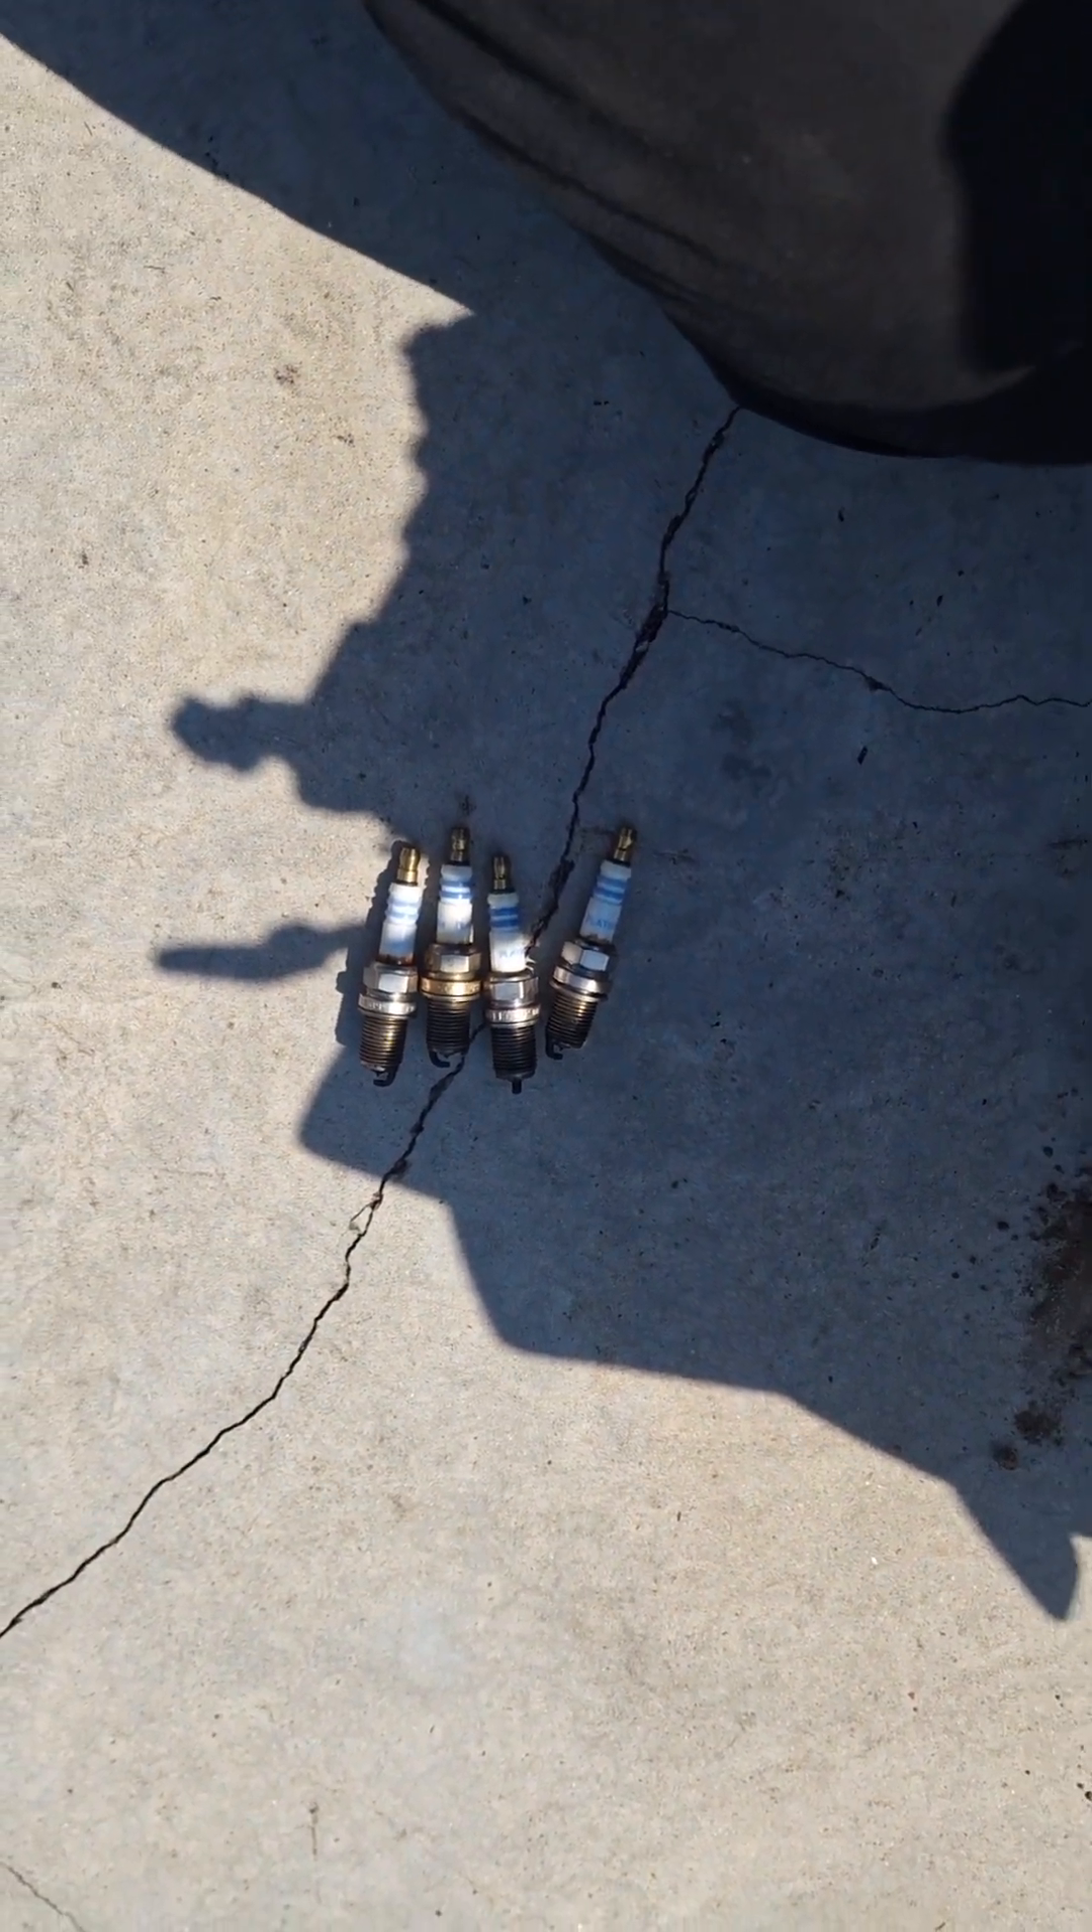So here I have all four spark plugs removed and this is a Bosch spark plug.